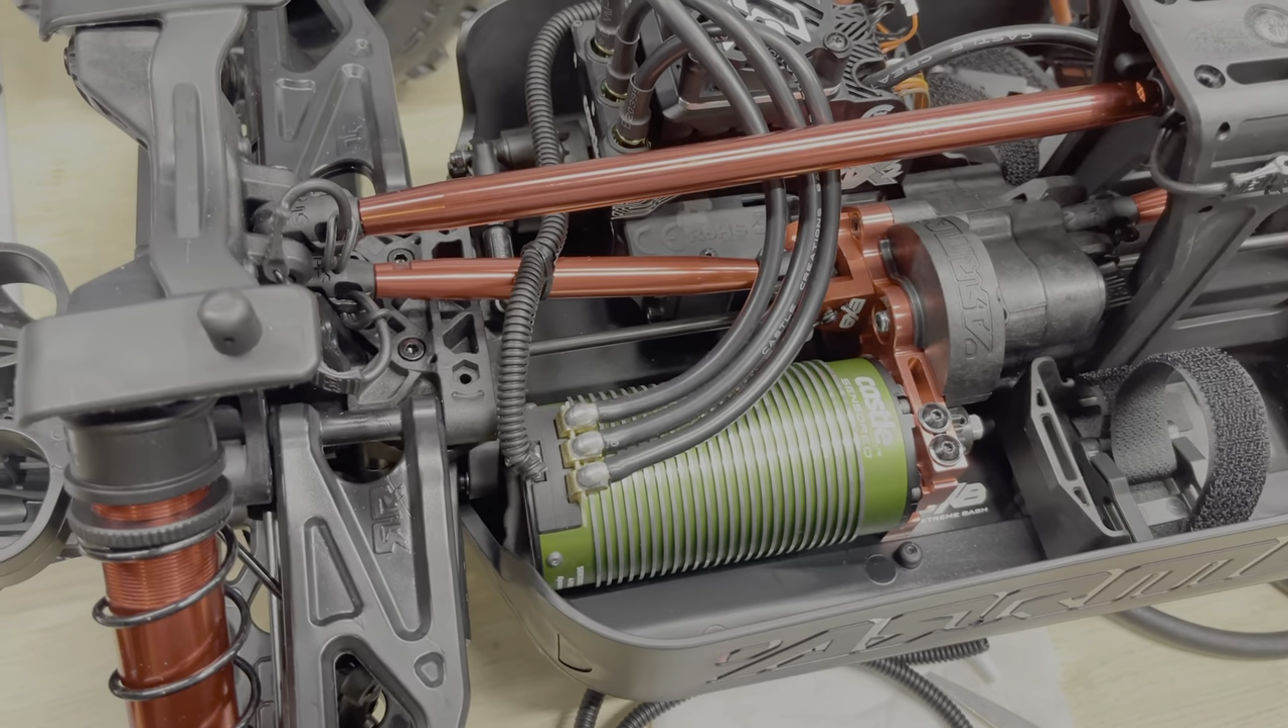I think with the motor in that completes this build.